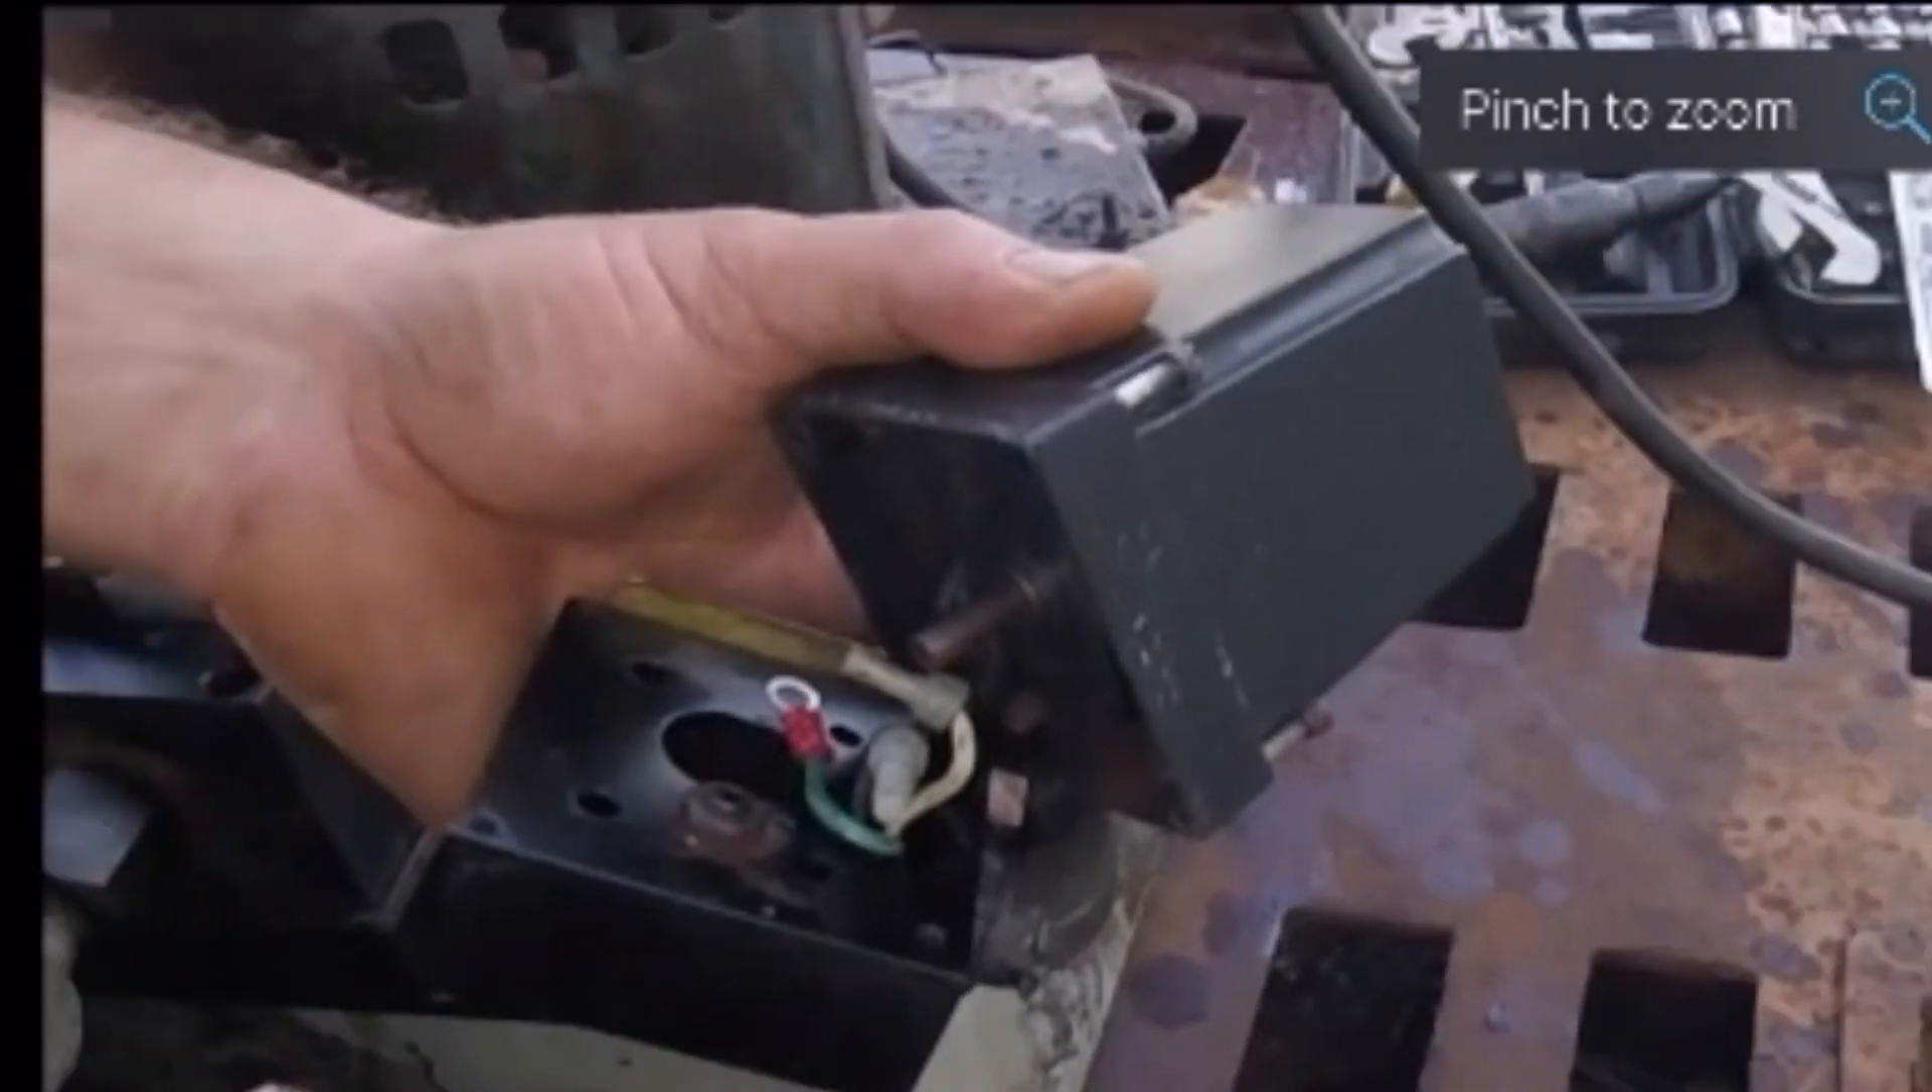There's a ground wire in there that's just not hooked up to anything.